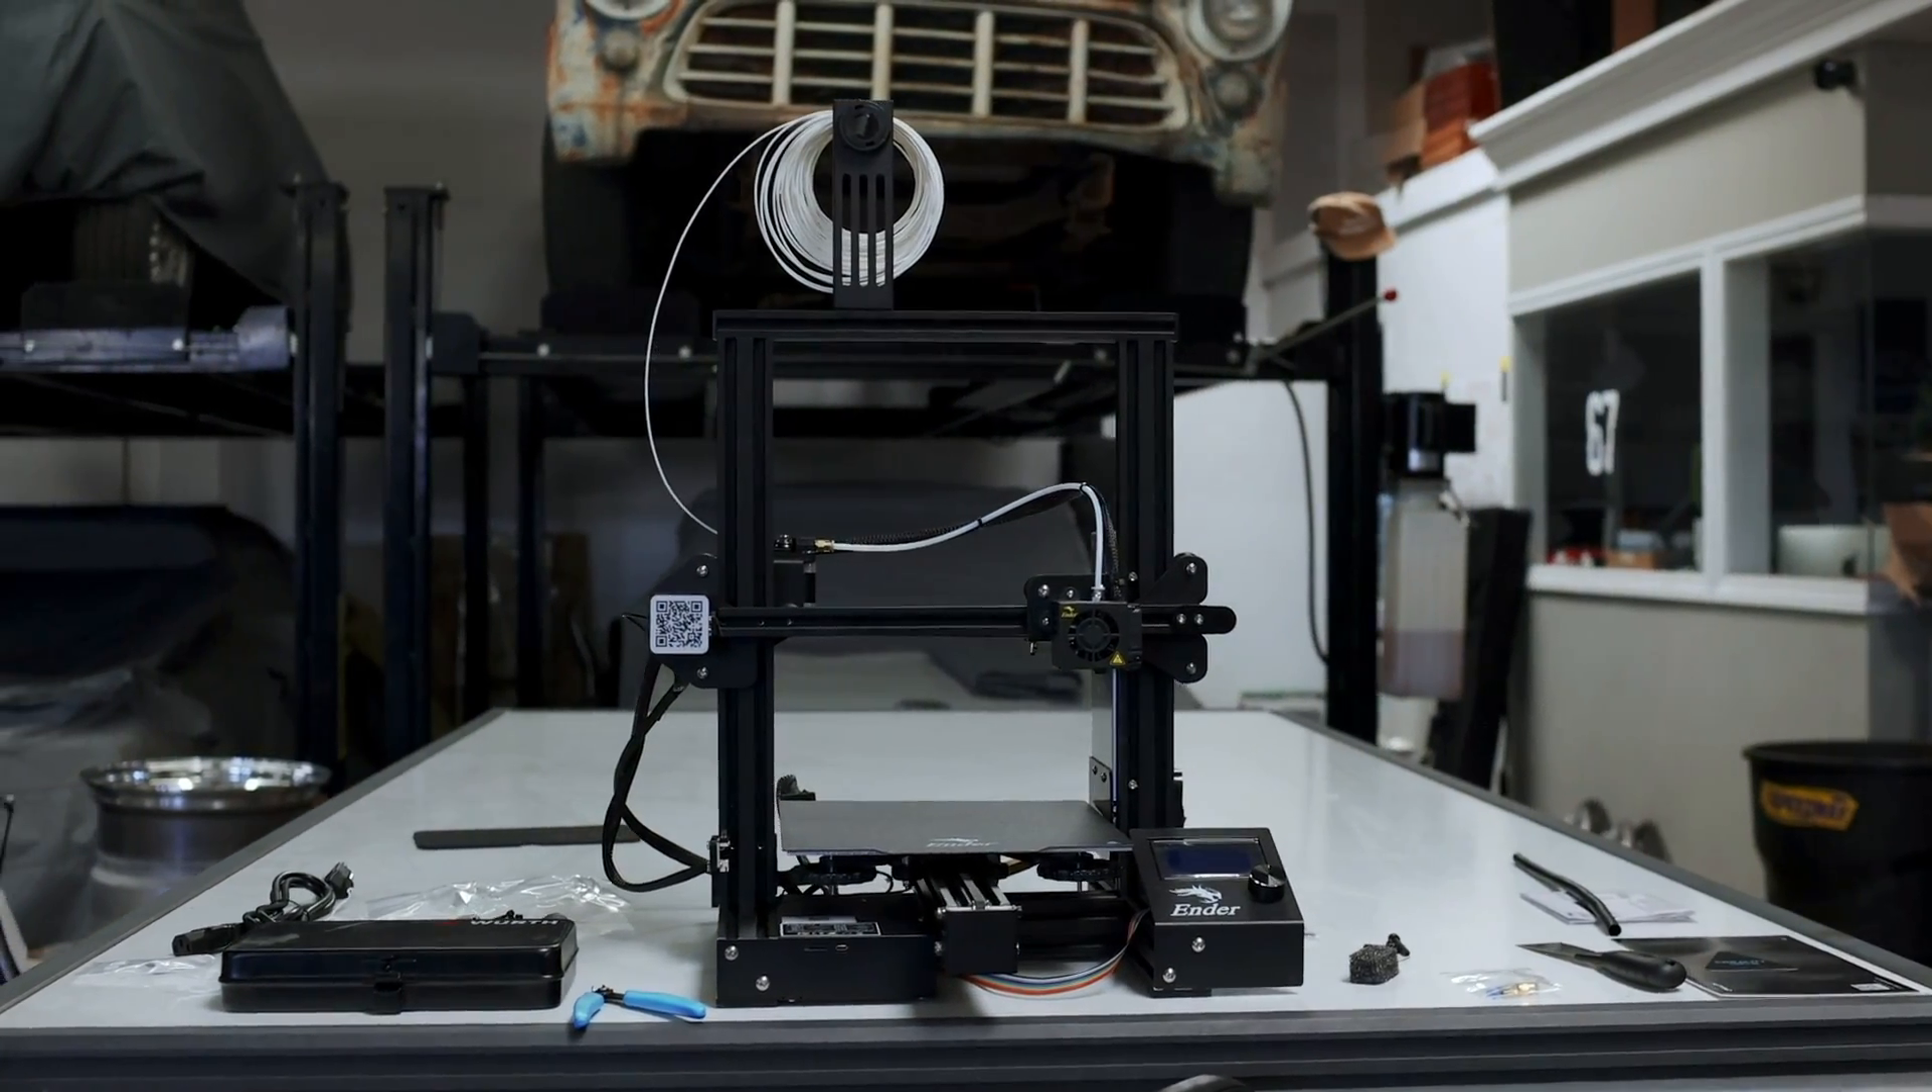Alright, so I've got the printer assembled, as you guys can see.